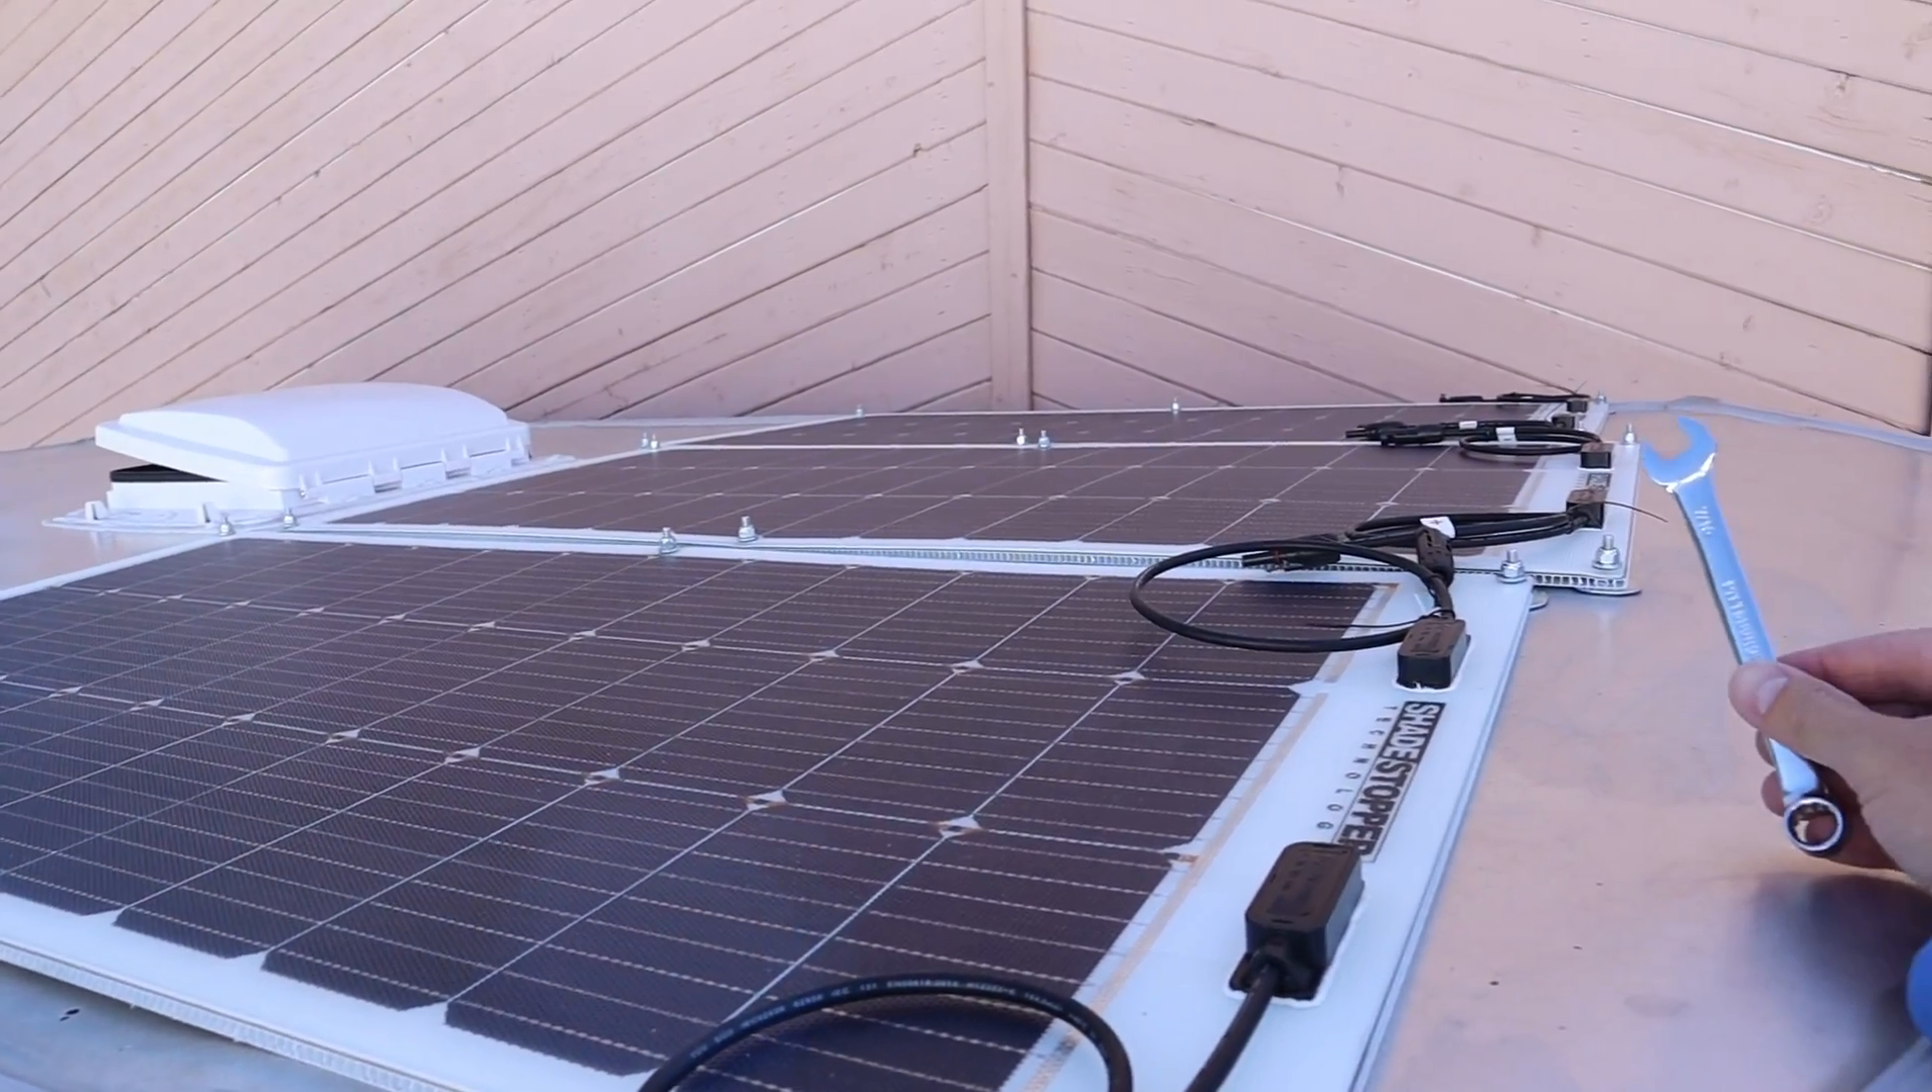I'm going to start with the middle one and then I'm going to add on the two secondary panels so they're not in the way. Okay guys all the solar panels are installed that process was not bad at all.